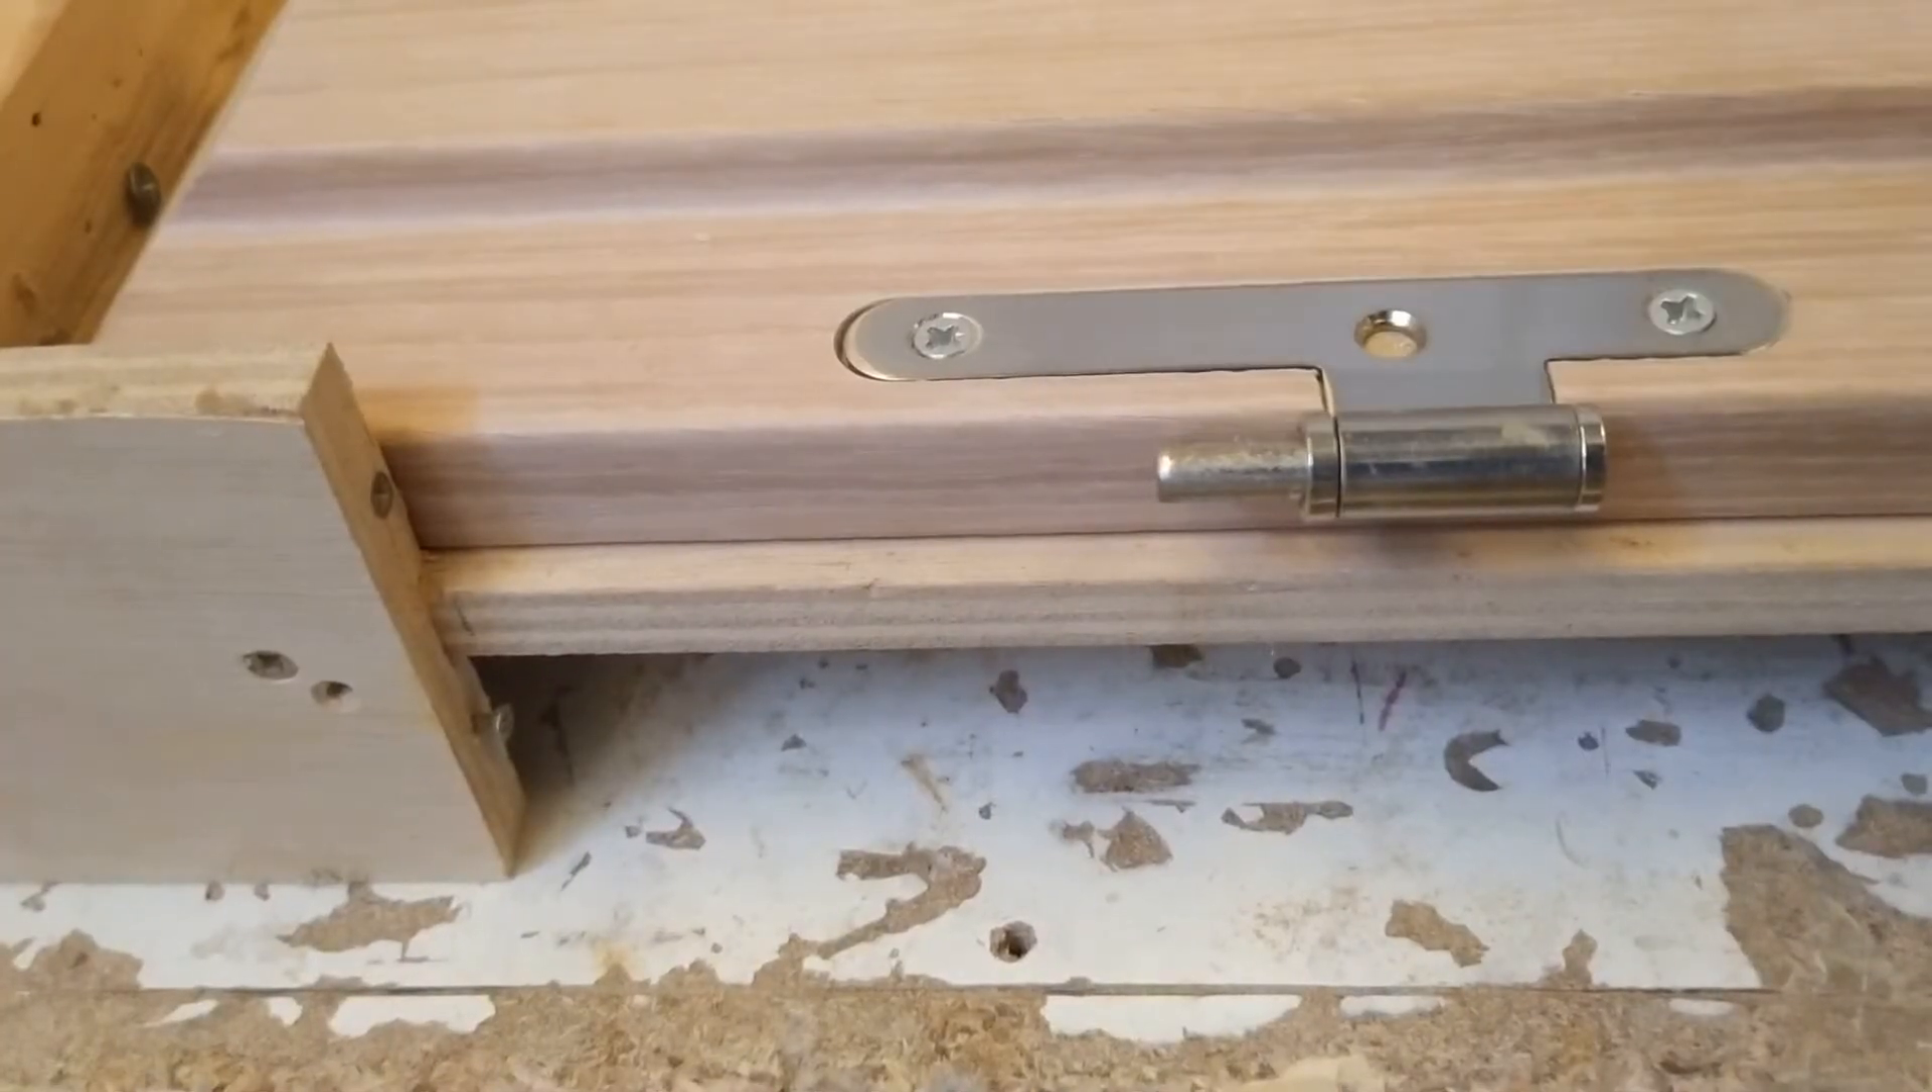Ya te ha quedado la caja hecha. Y ahí vemos cómo queda el pernio en su alojamiento.